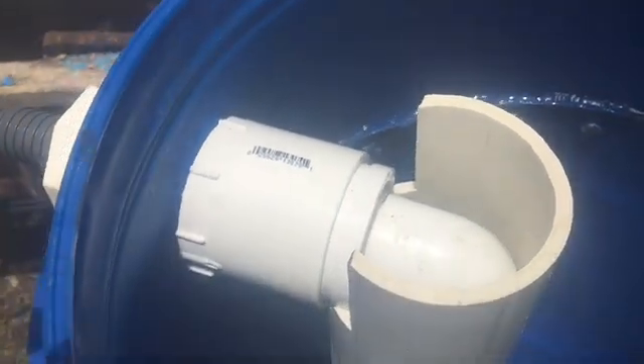And this piece of pipe fits right there.